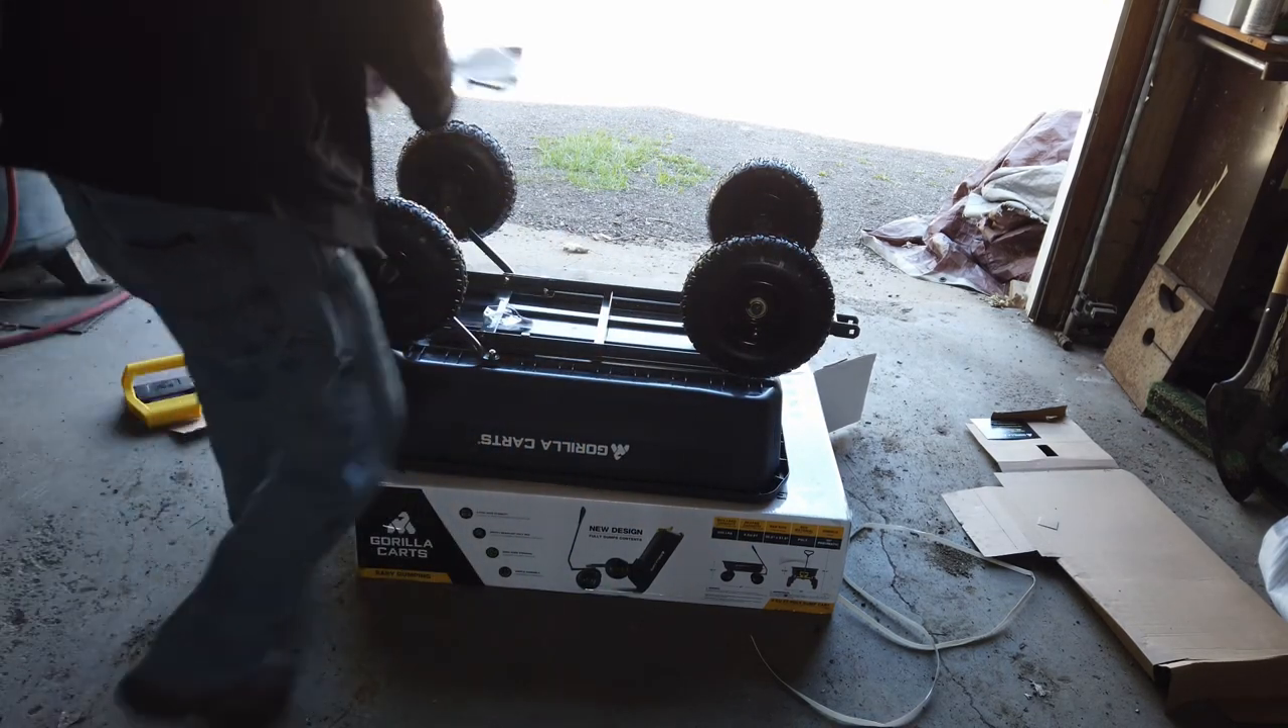Now we have the wheels on.